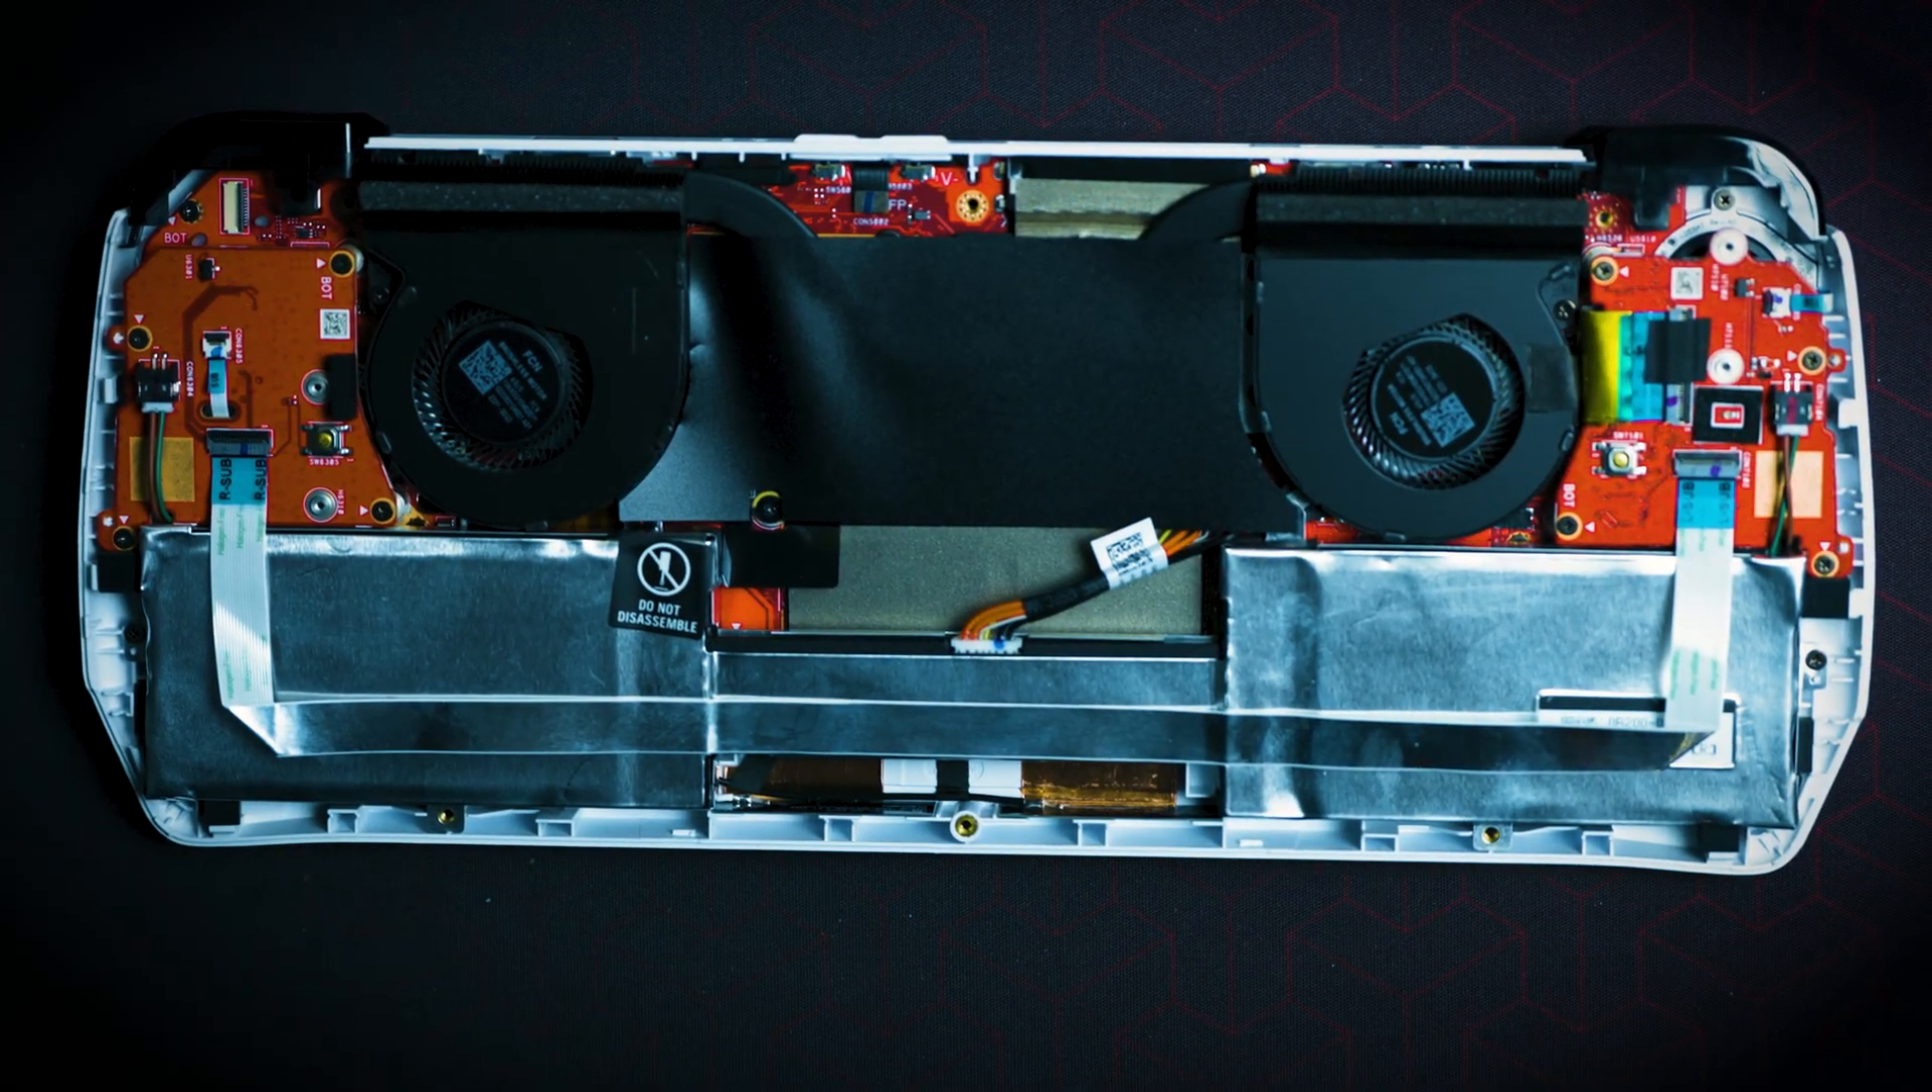And now you can see the components completely exposed here.